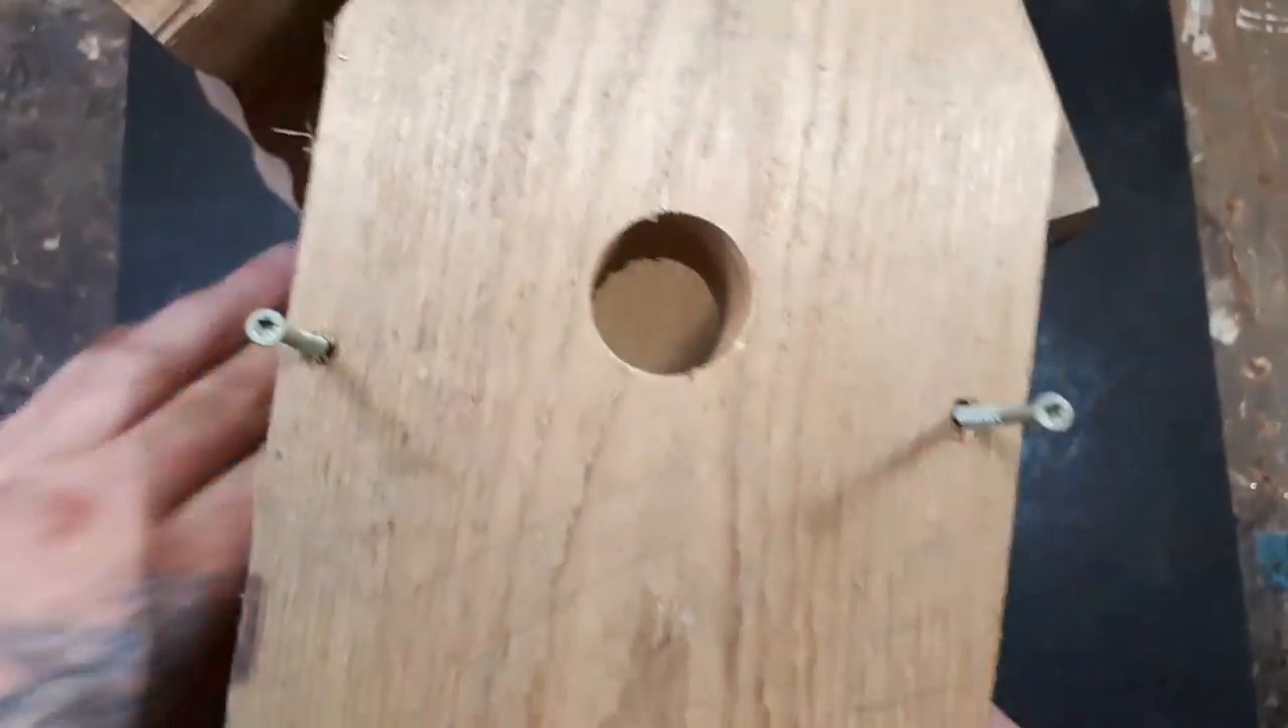Okay, so I have my friend put two screws in the front of the face so you can screw it on when you're done carving.